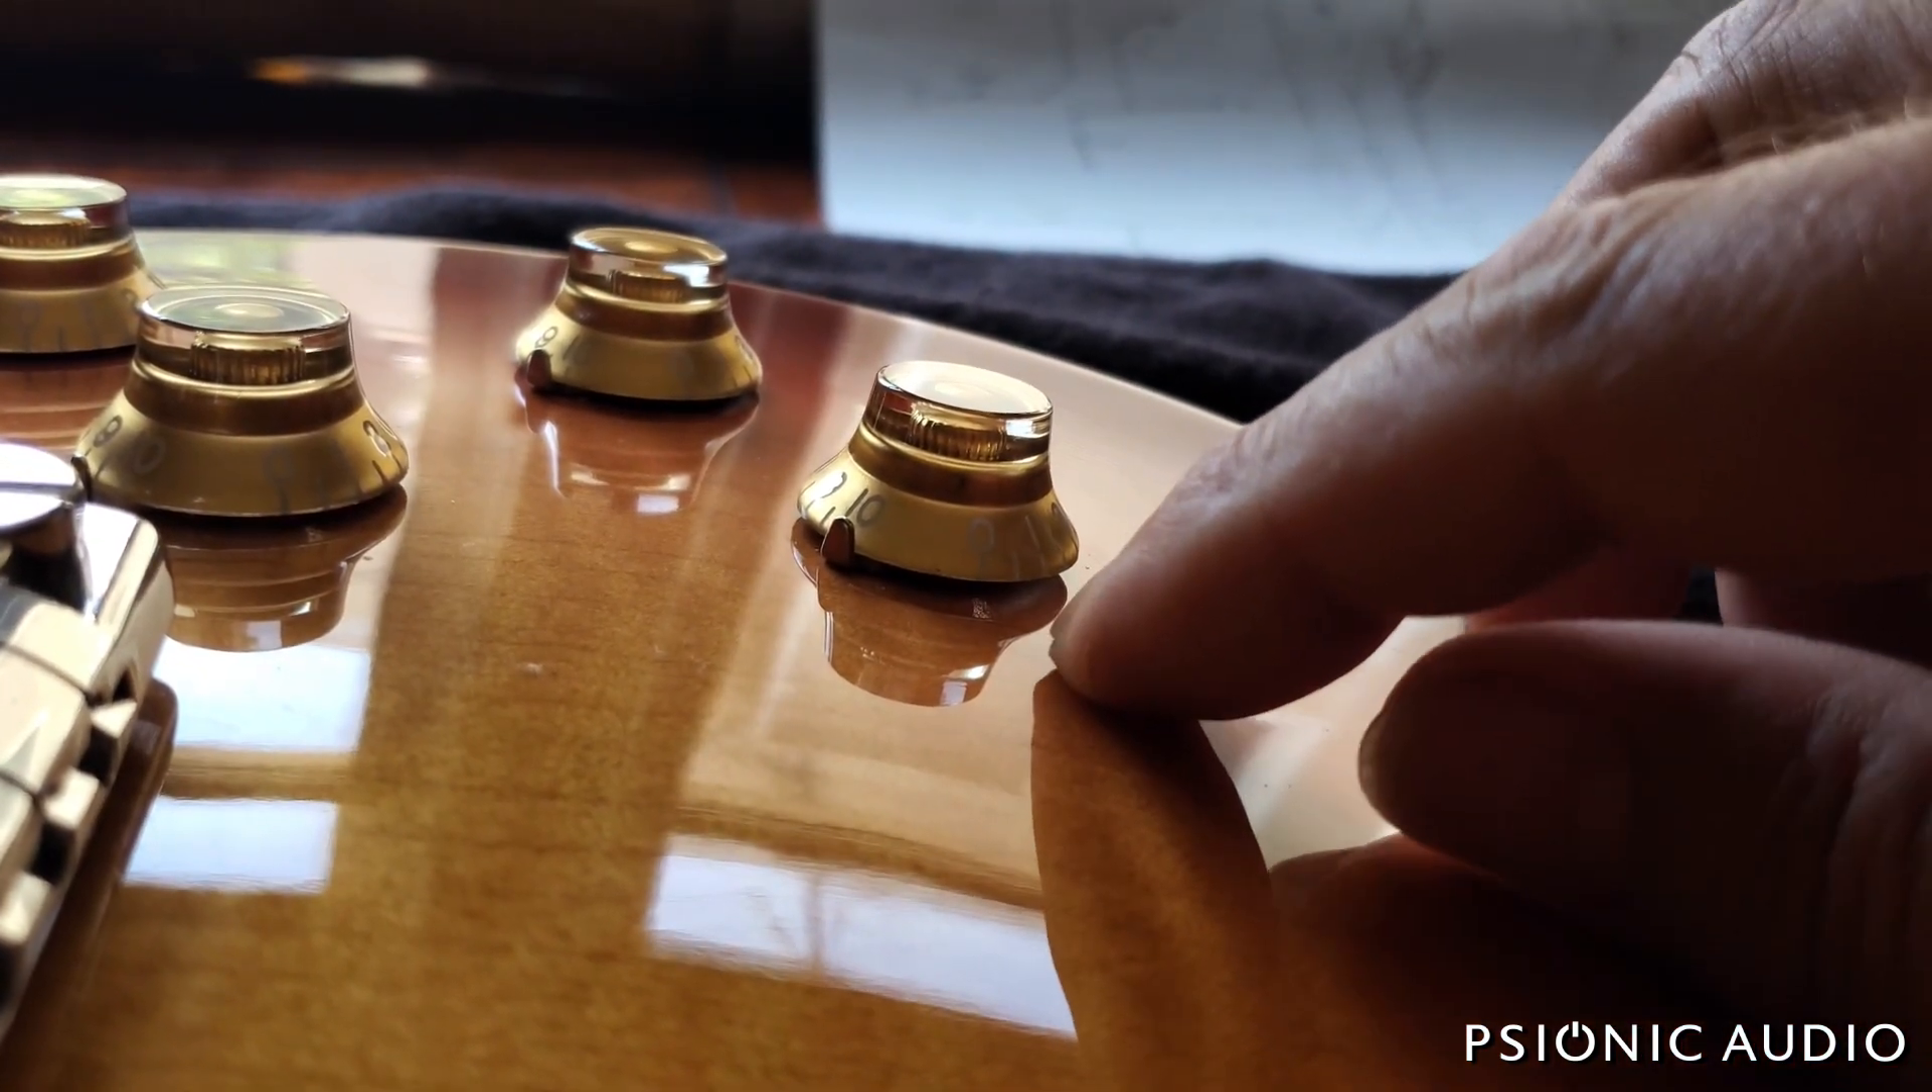The knobs come almost all the way flush to the body.